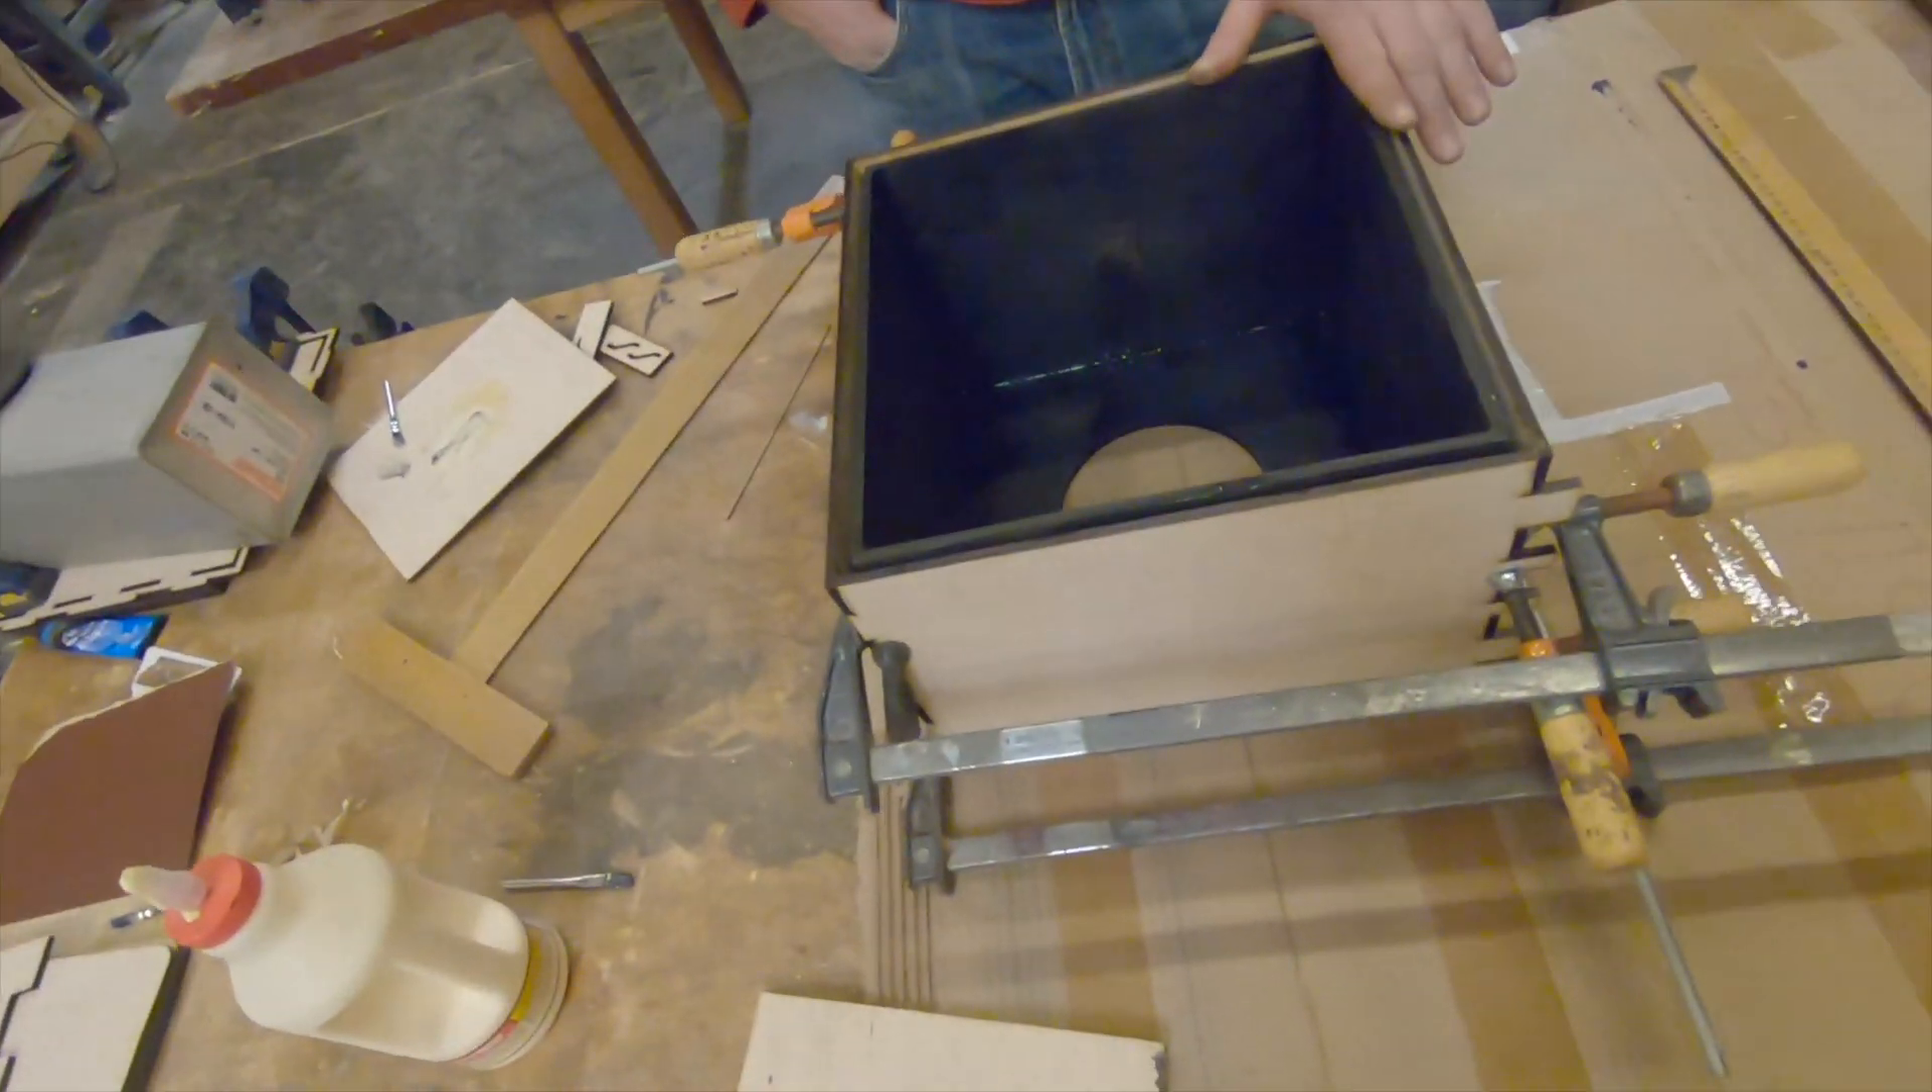And so we've just got the rear box together.